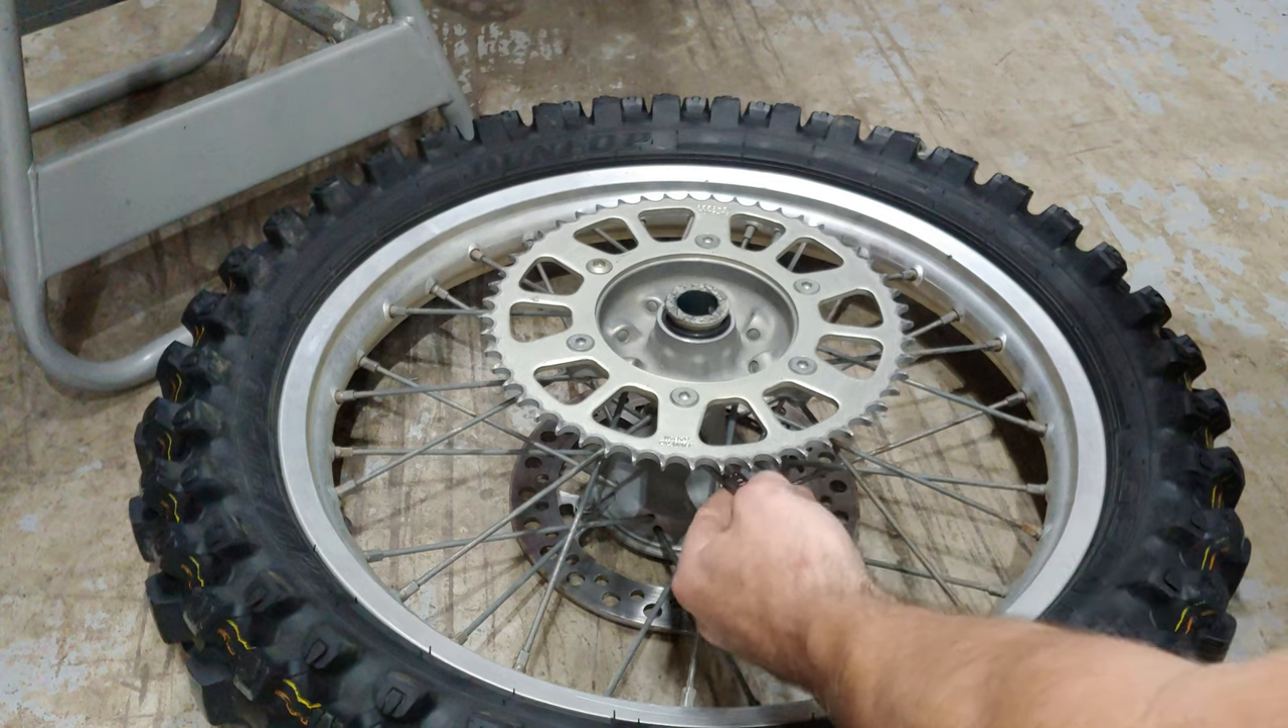Okay so now that we got our rim off we're going to remove this old sprocket.